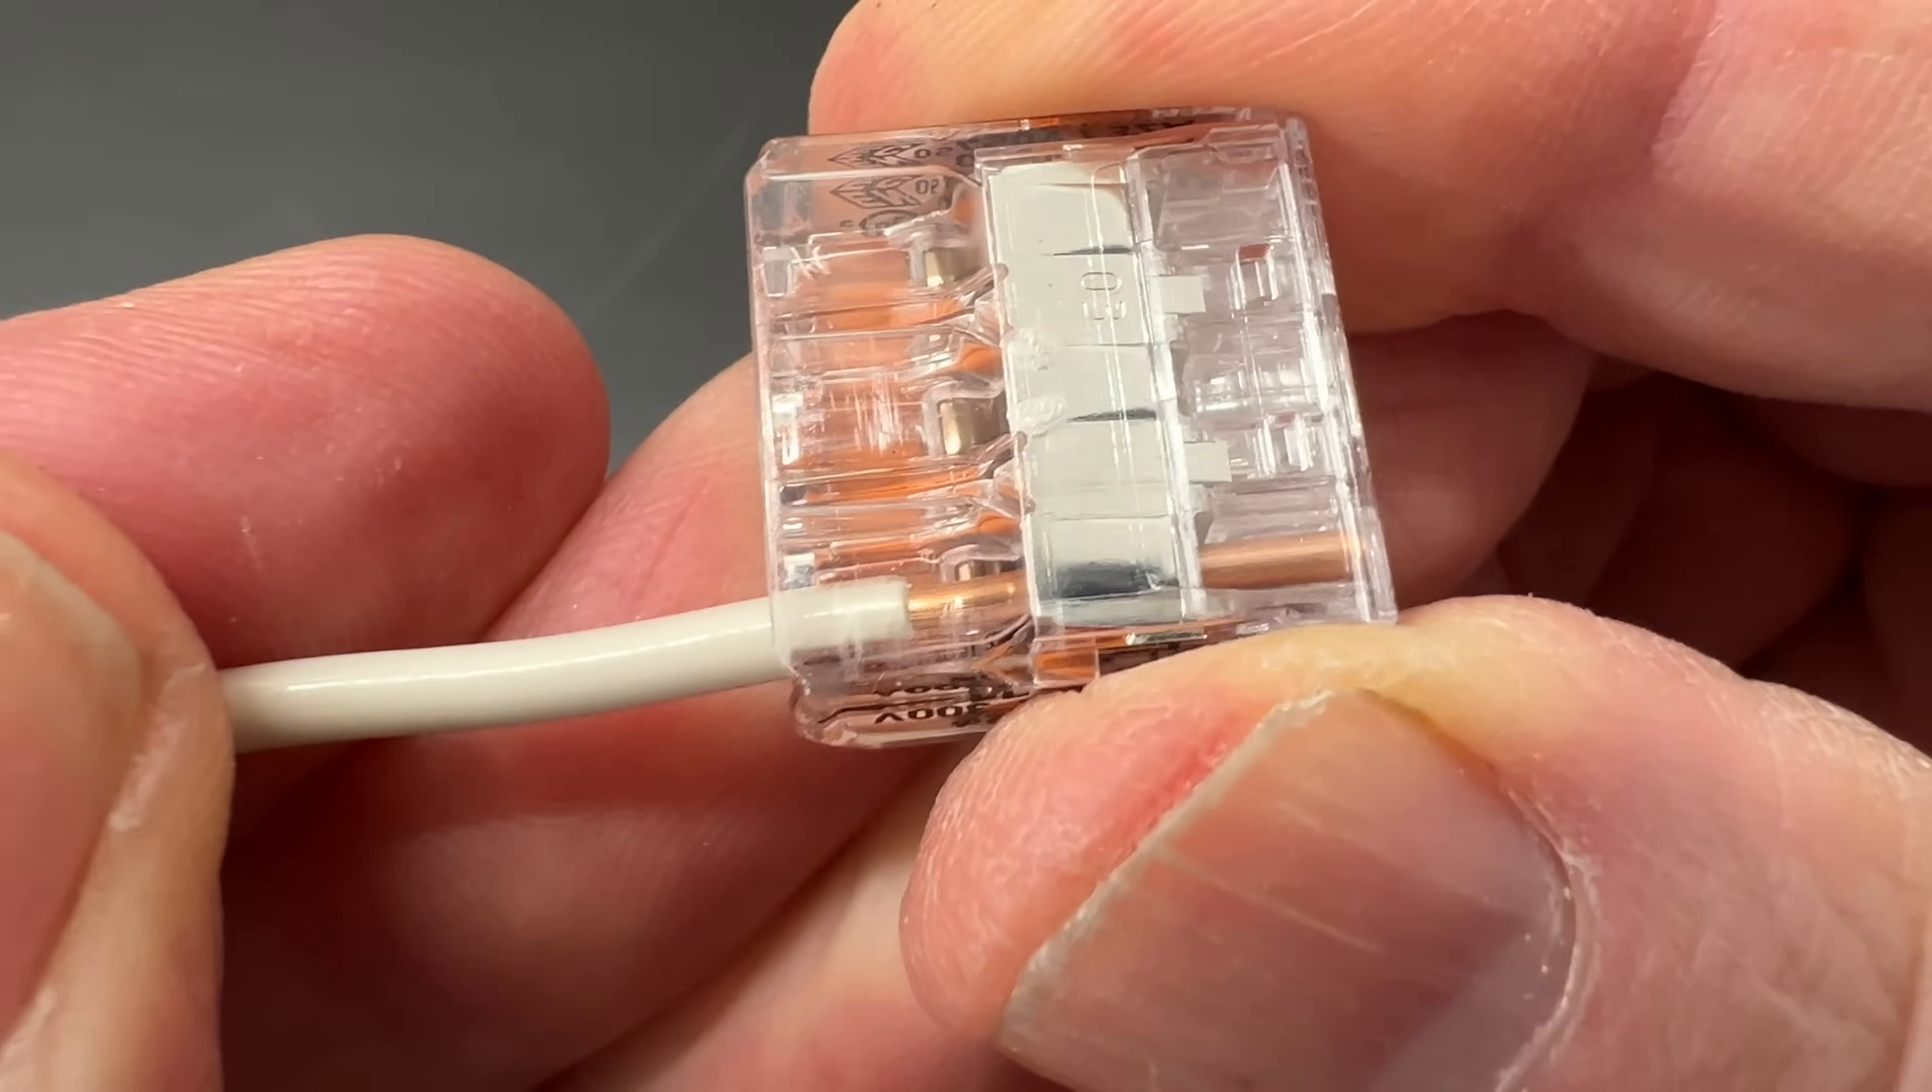With the WAGO 221, you can see that the wire is inserted all the way to the end of the connector and that there's no insulation showing.